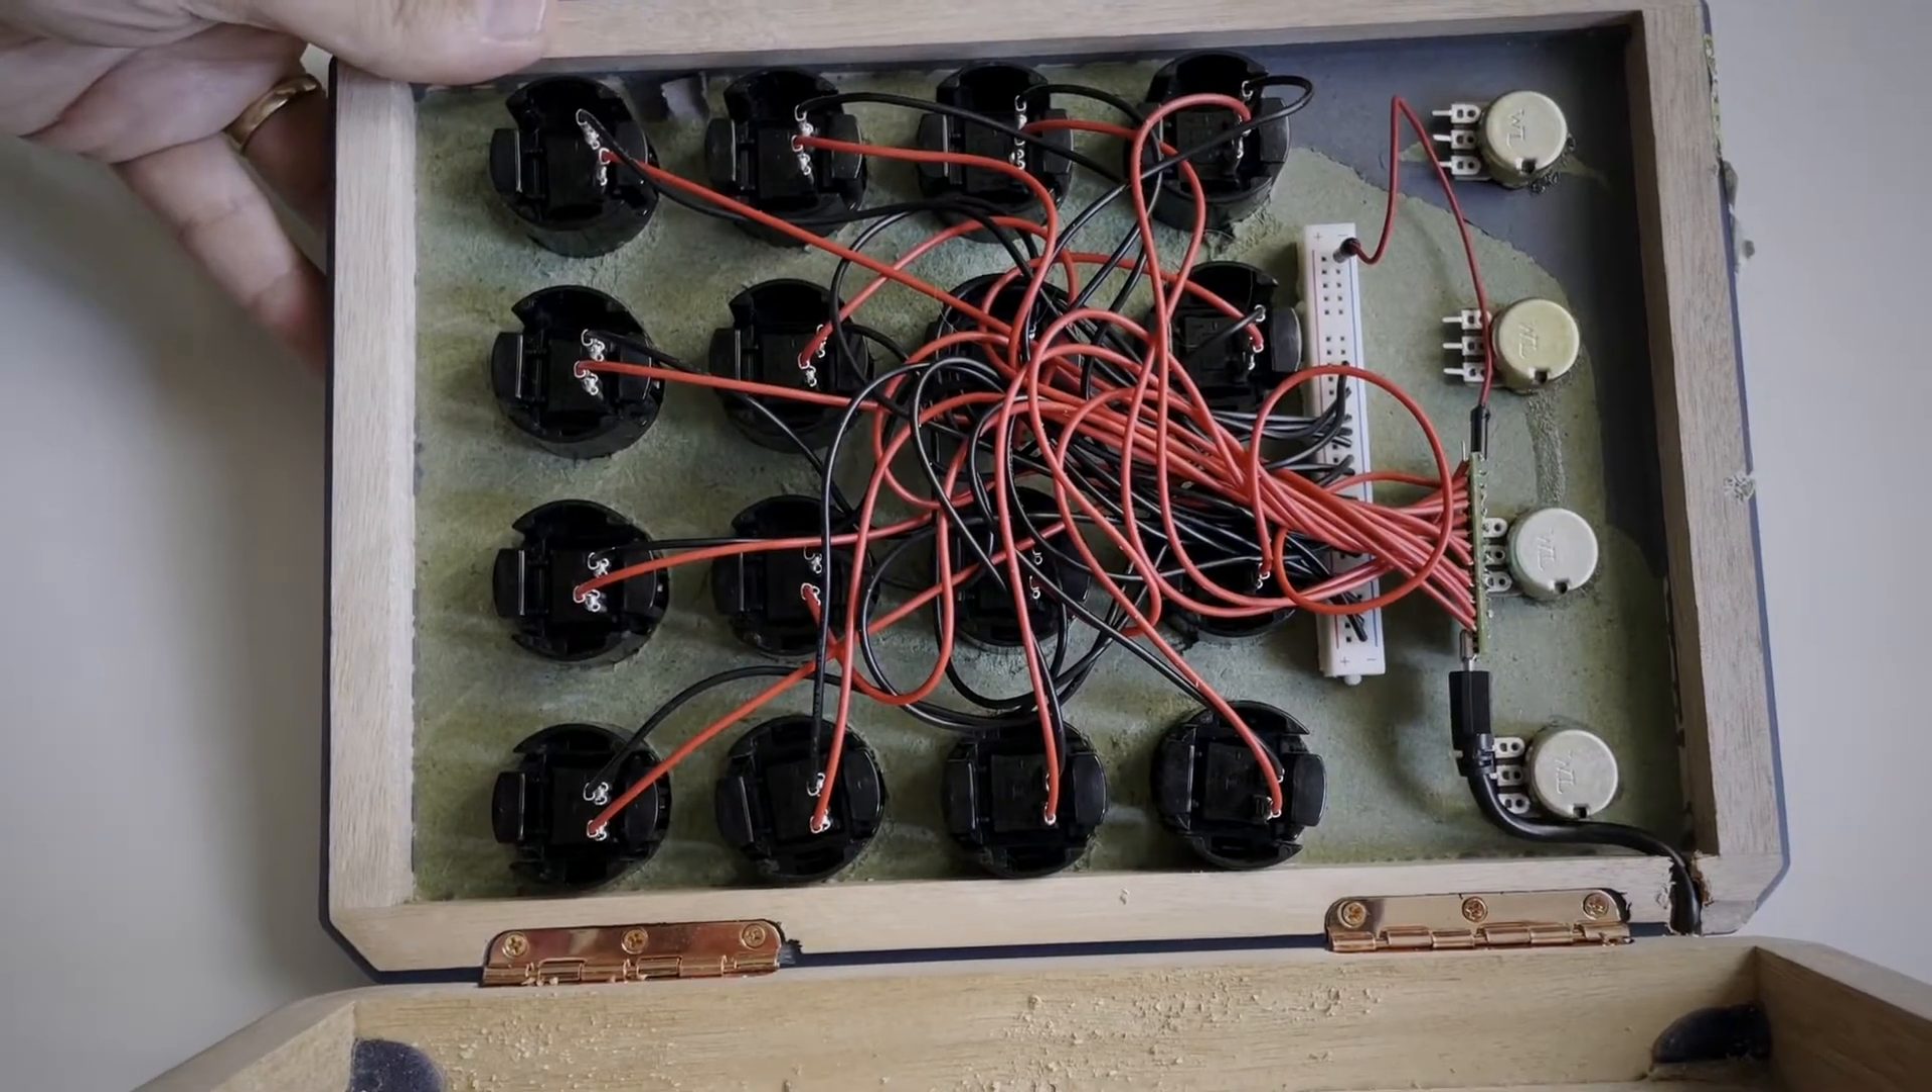So here we have everything wired up except for the potentiometers.